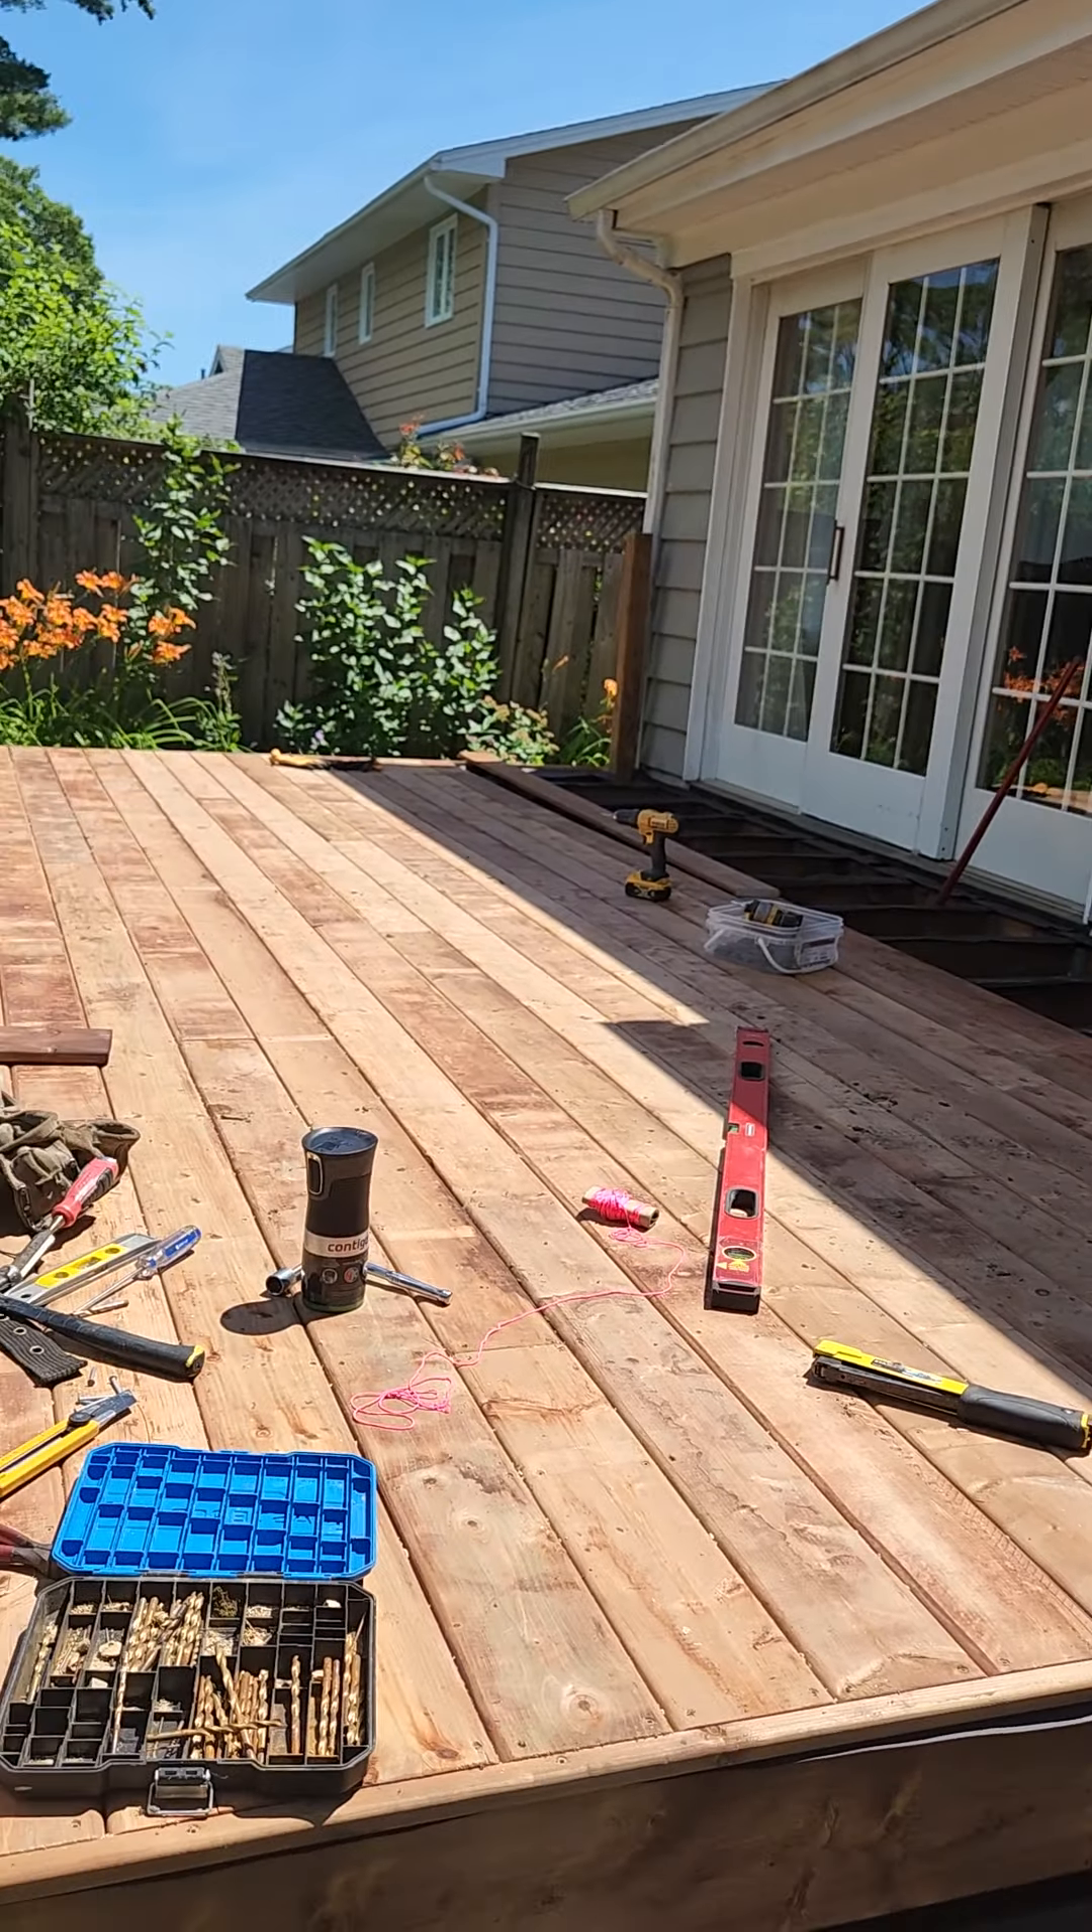I got most of the deck boards down.